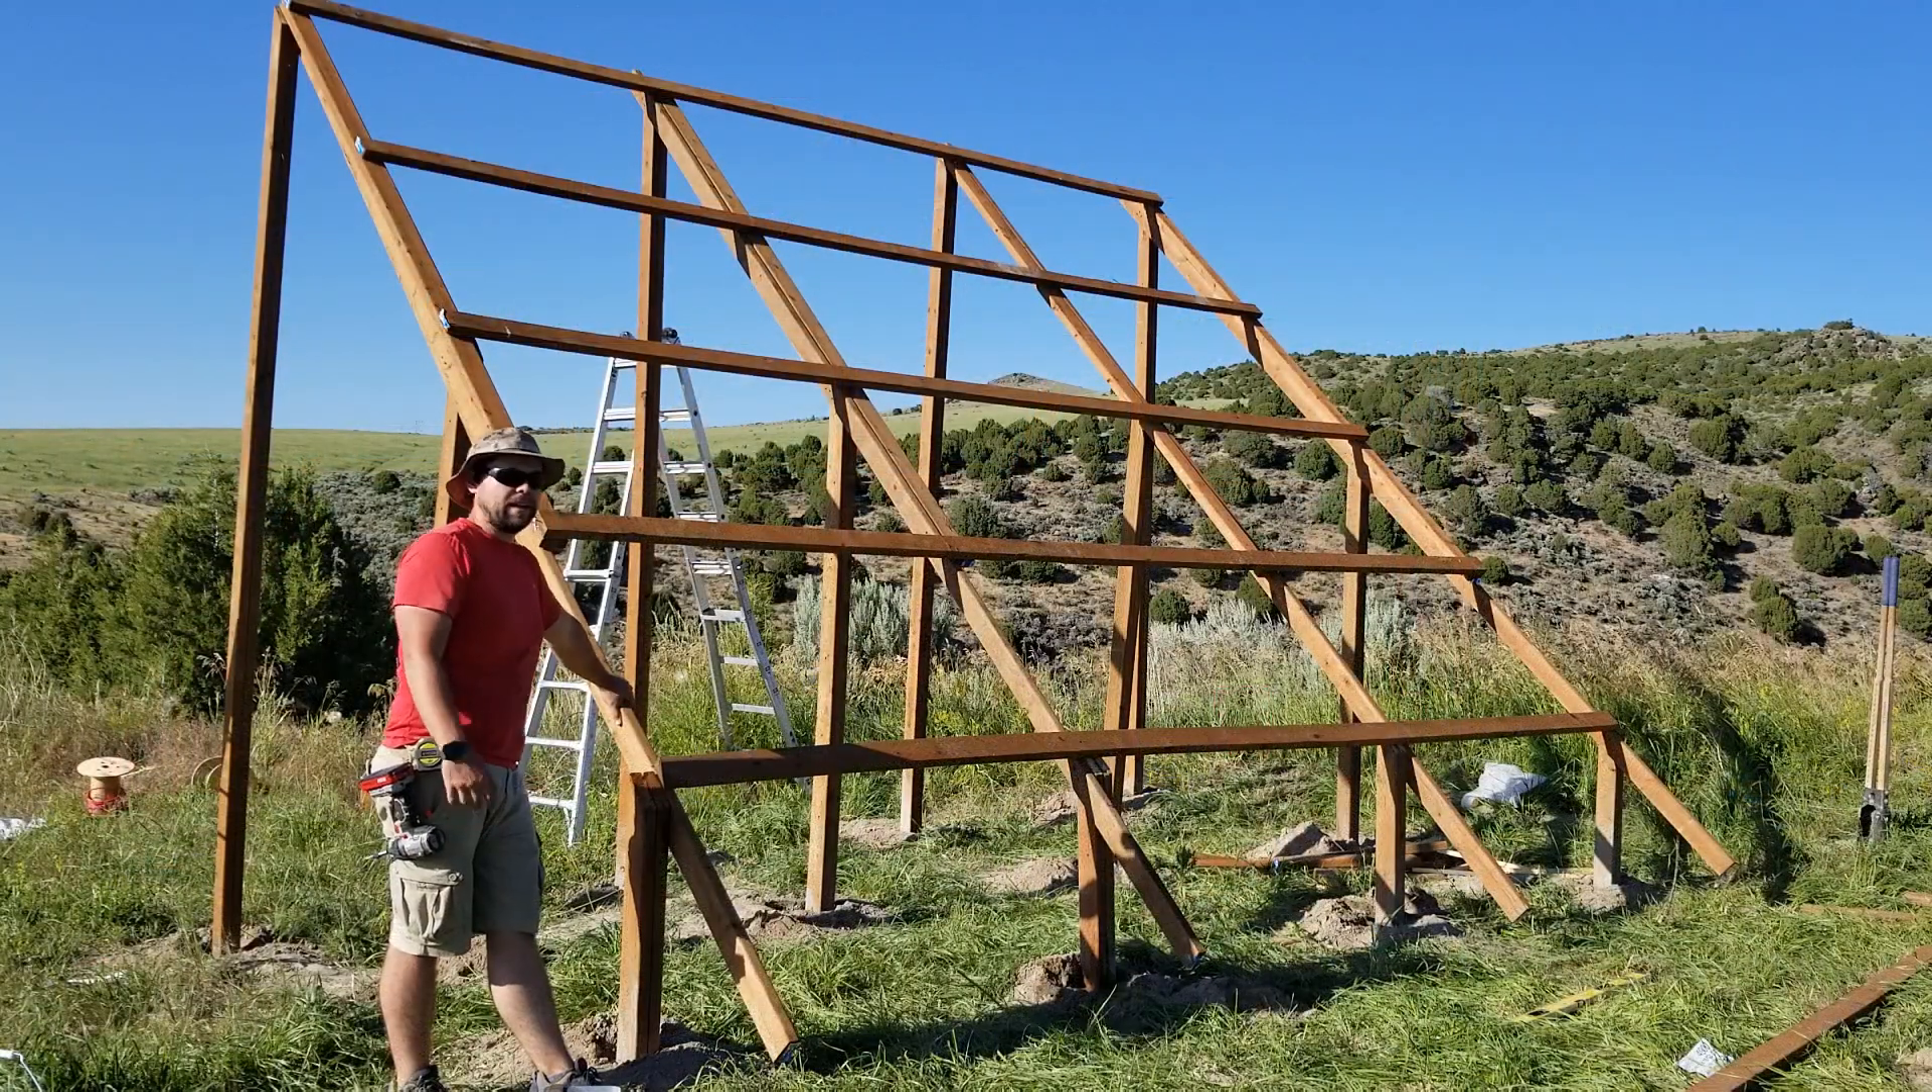So I'll put in those other braces later on but right now we got the main posts in and we'll get the rest of the panels on once the rest of the posts and braces are in.